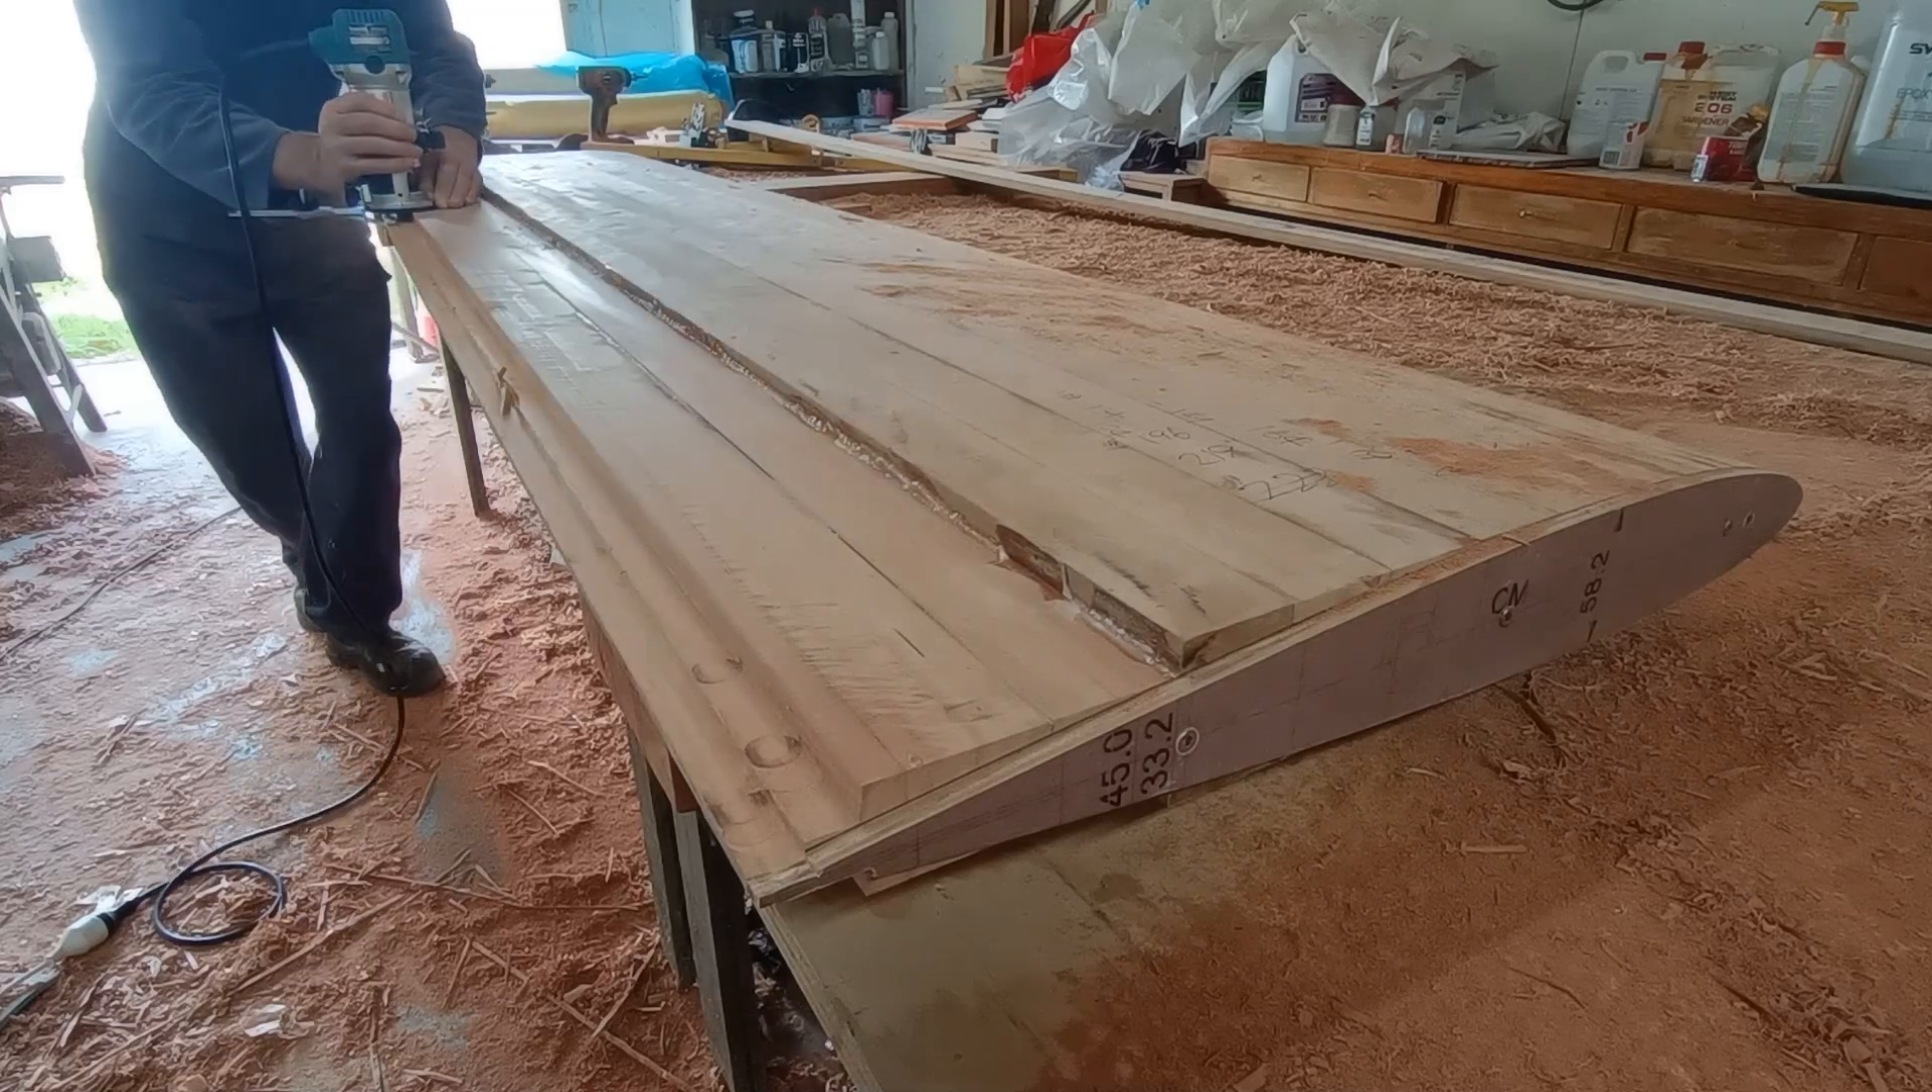I've got the templates on the end.